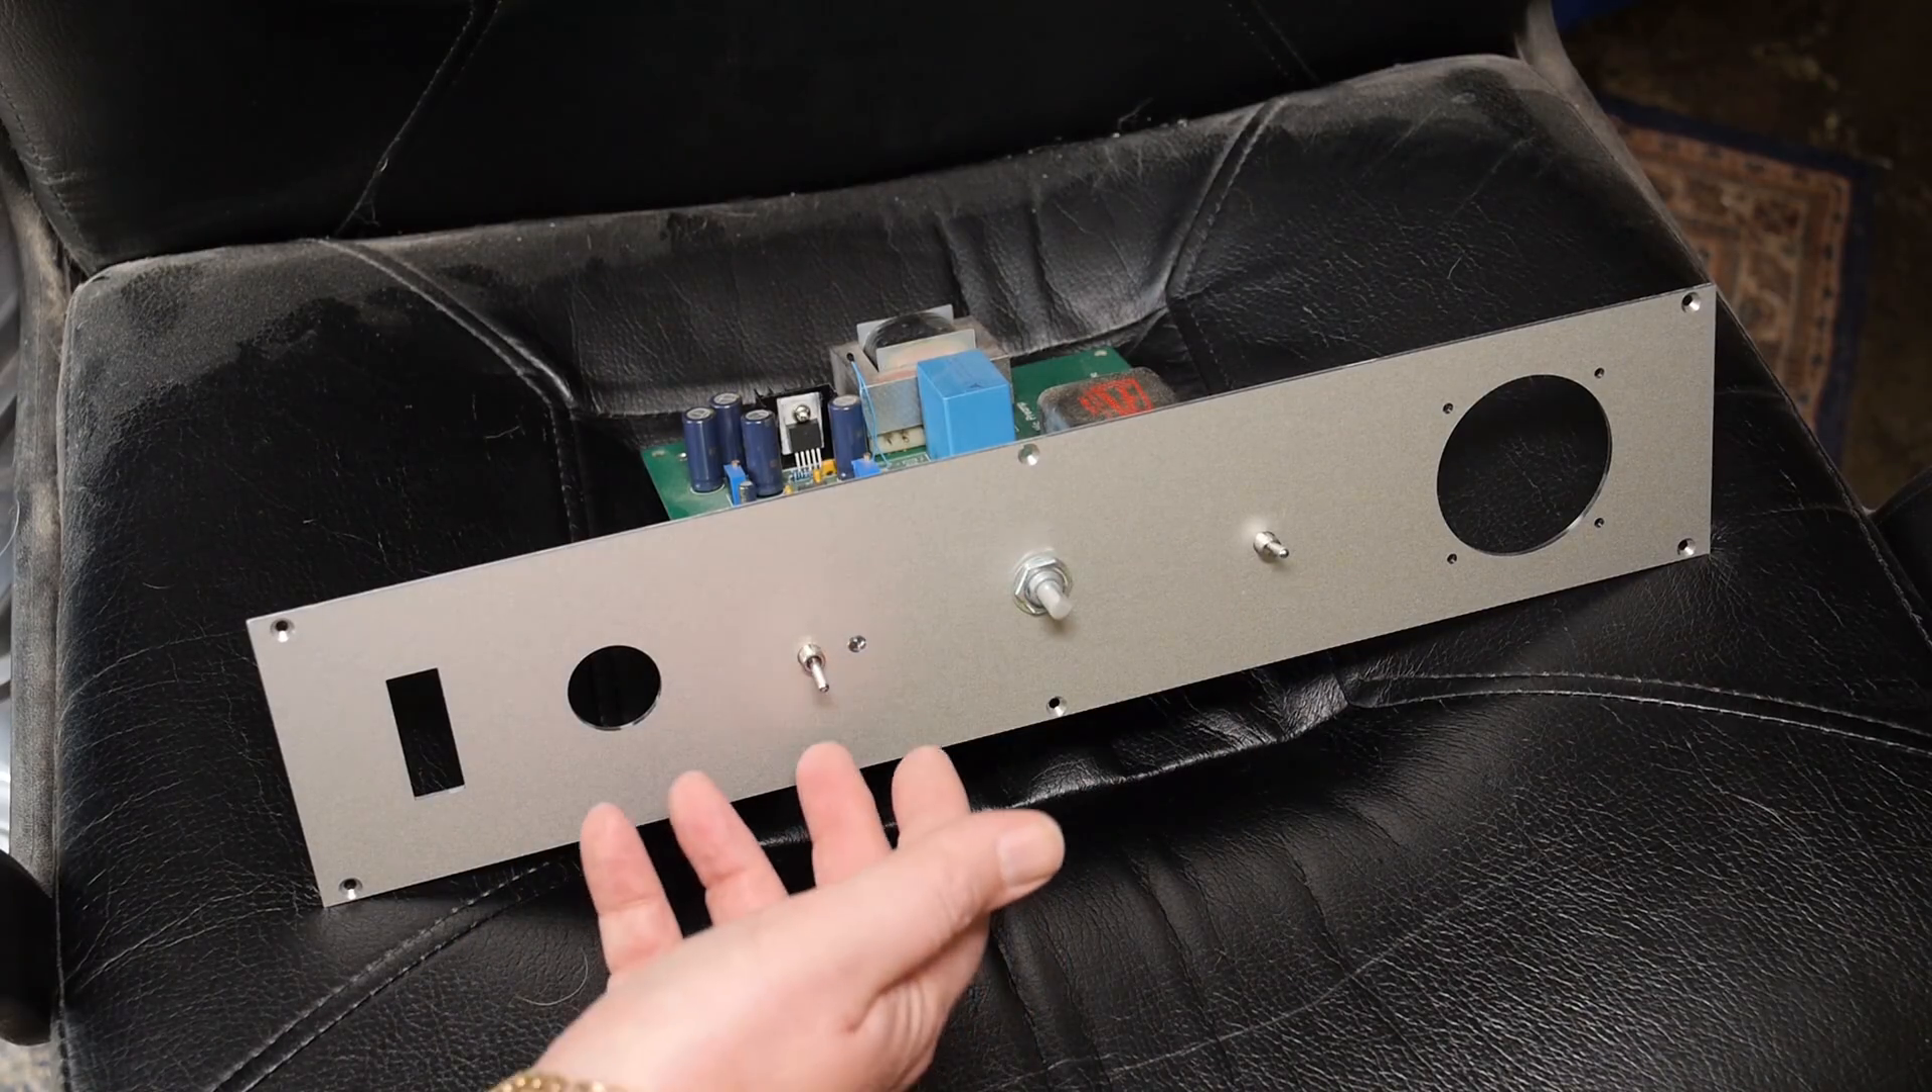And uh yeah so thankfully our switches and the pot shaft line up with the holes so that's all looking good now.